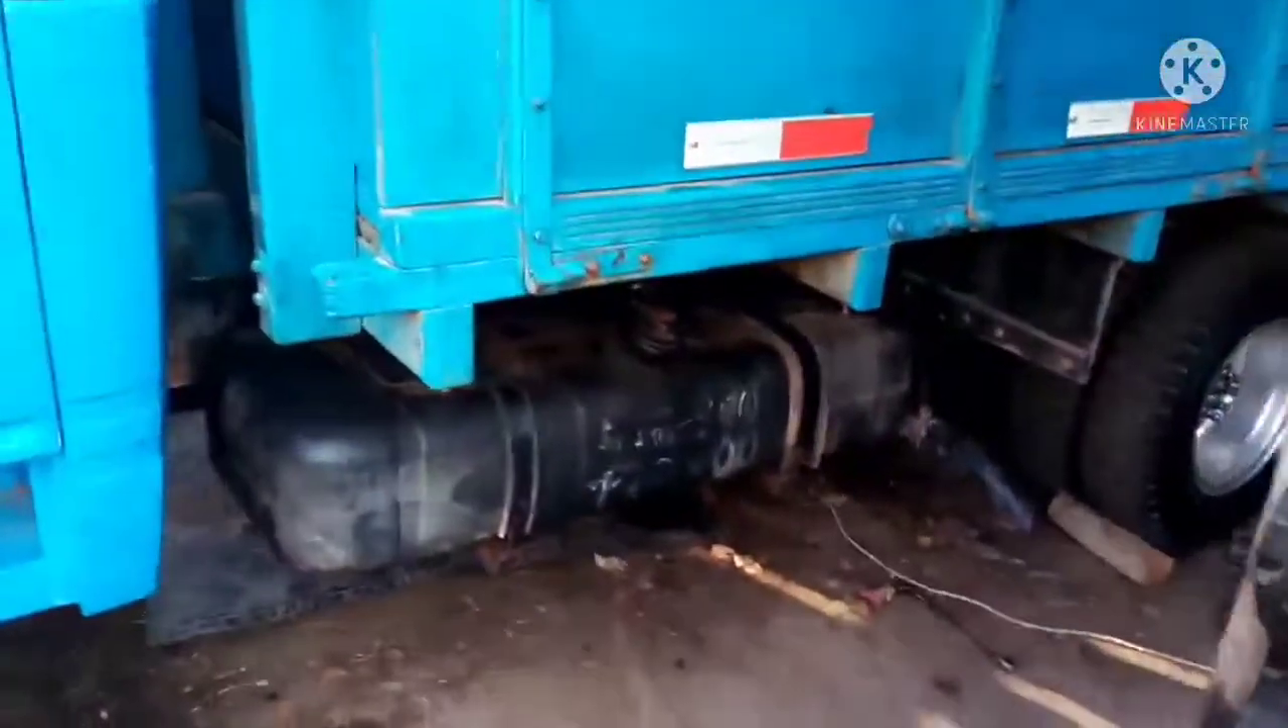Nós já colocamos o tanque no lugar Olha como é que ficou.